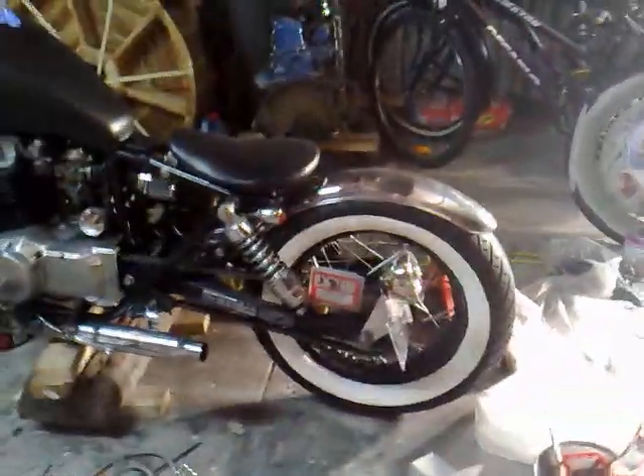Okay I've got the rear wheel on as you can see.